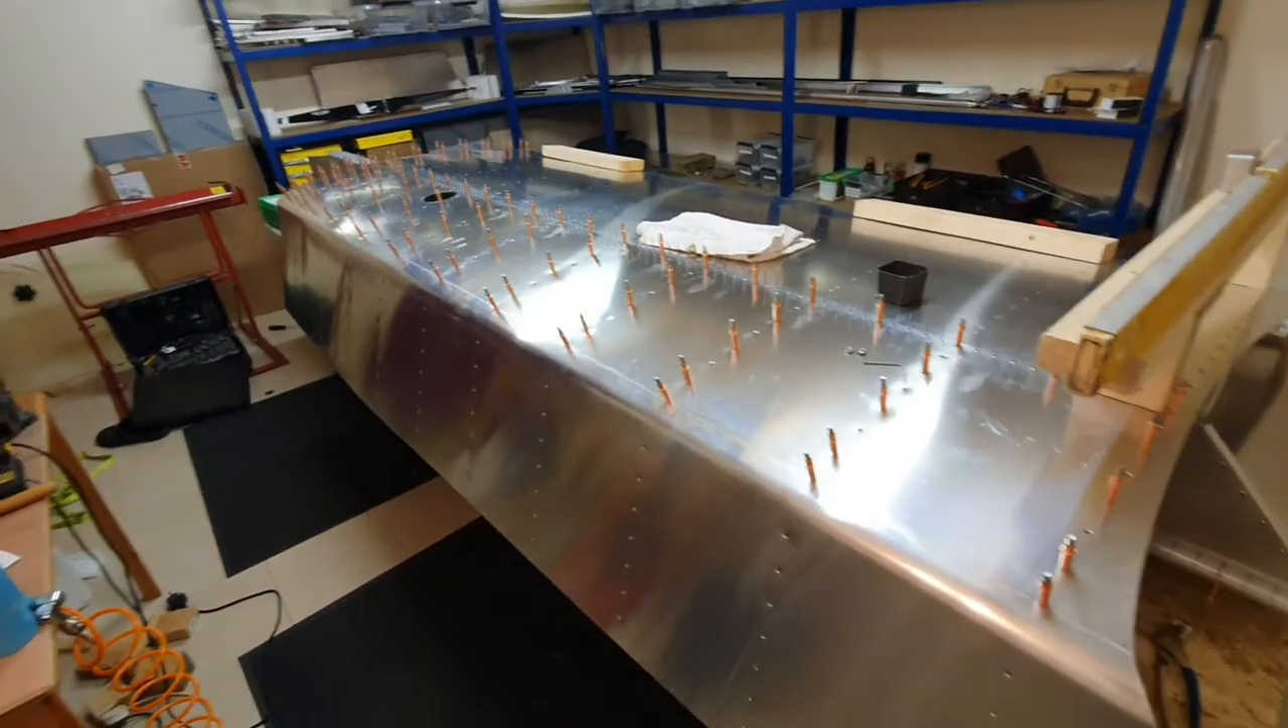The front skin is now attached and everything's been deburred and I dimpled the skin.